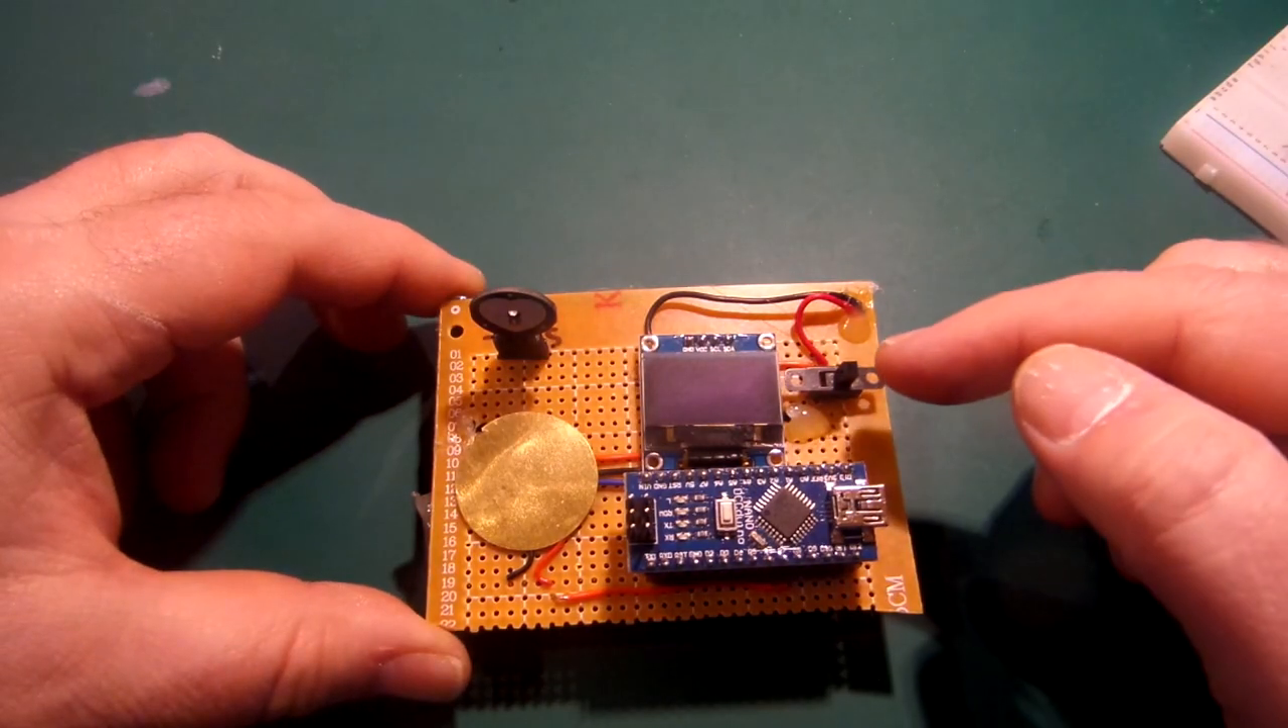Okay, so that's the completed project with the switch now mounted and soldered in.